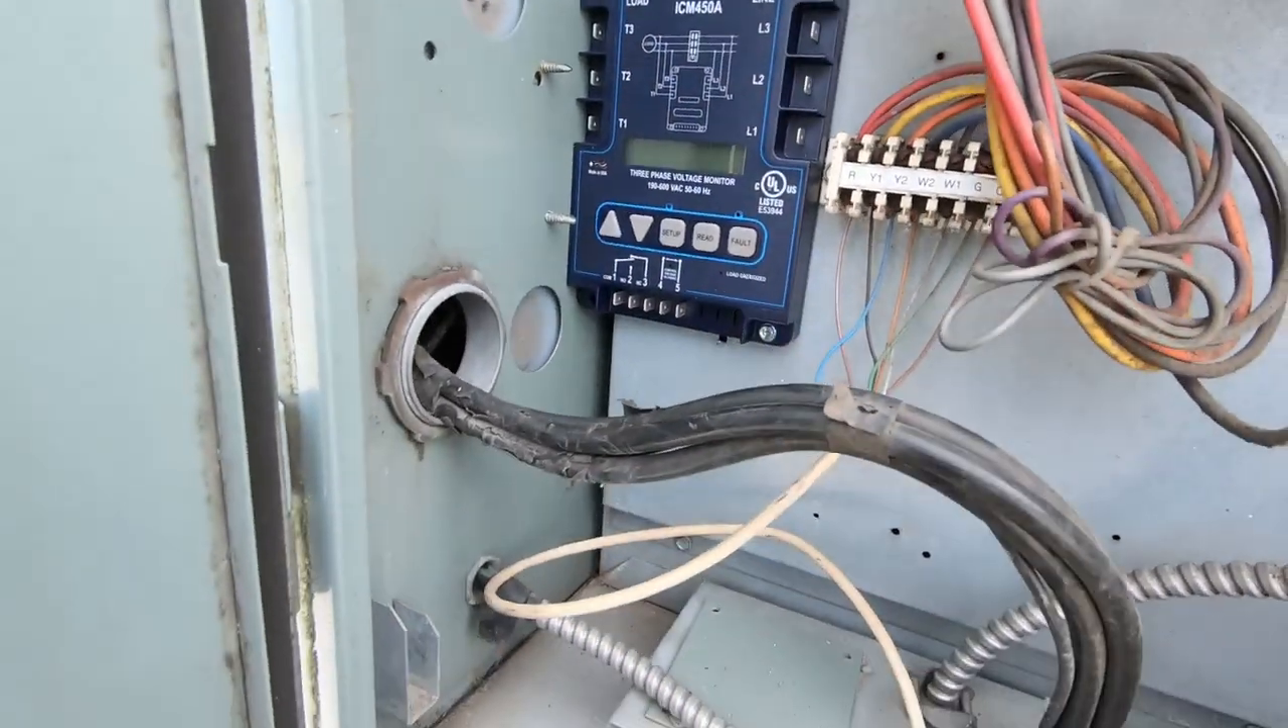All right so now I've got the phase monitor mounted right here I like it it fits there nicely.